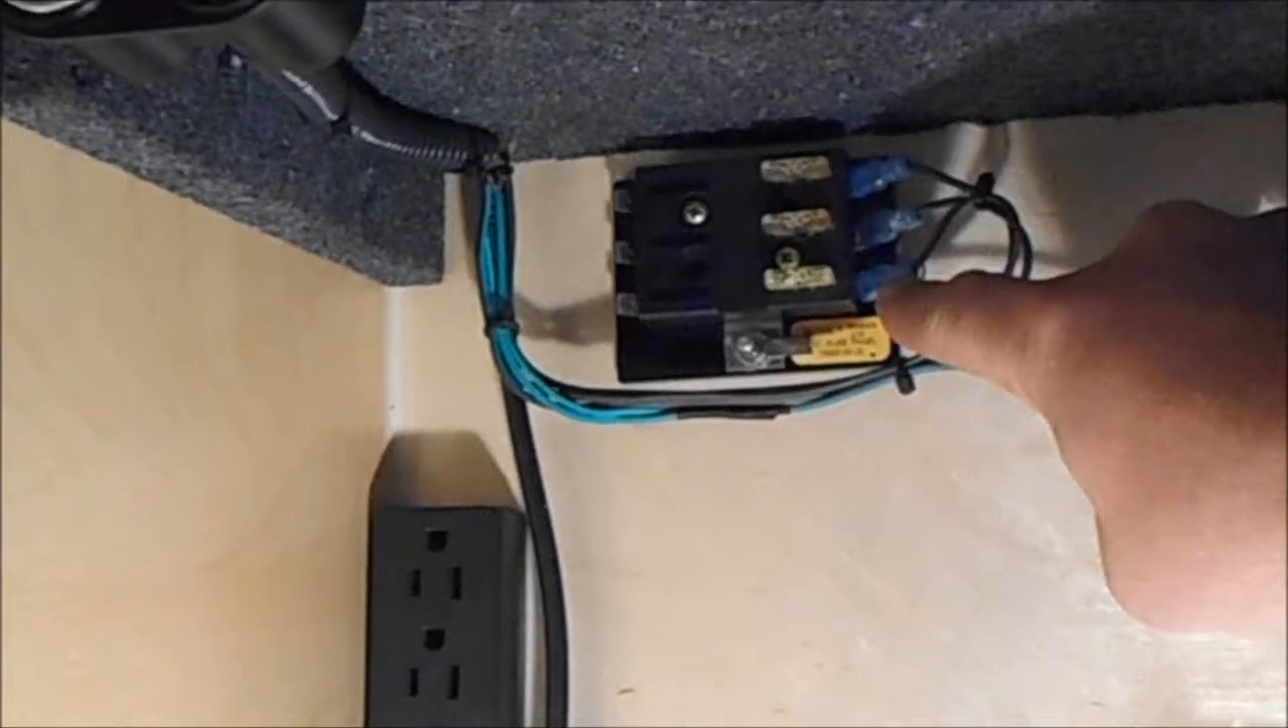Now you can see we put these three wires in these are three hot wires.